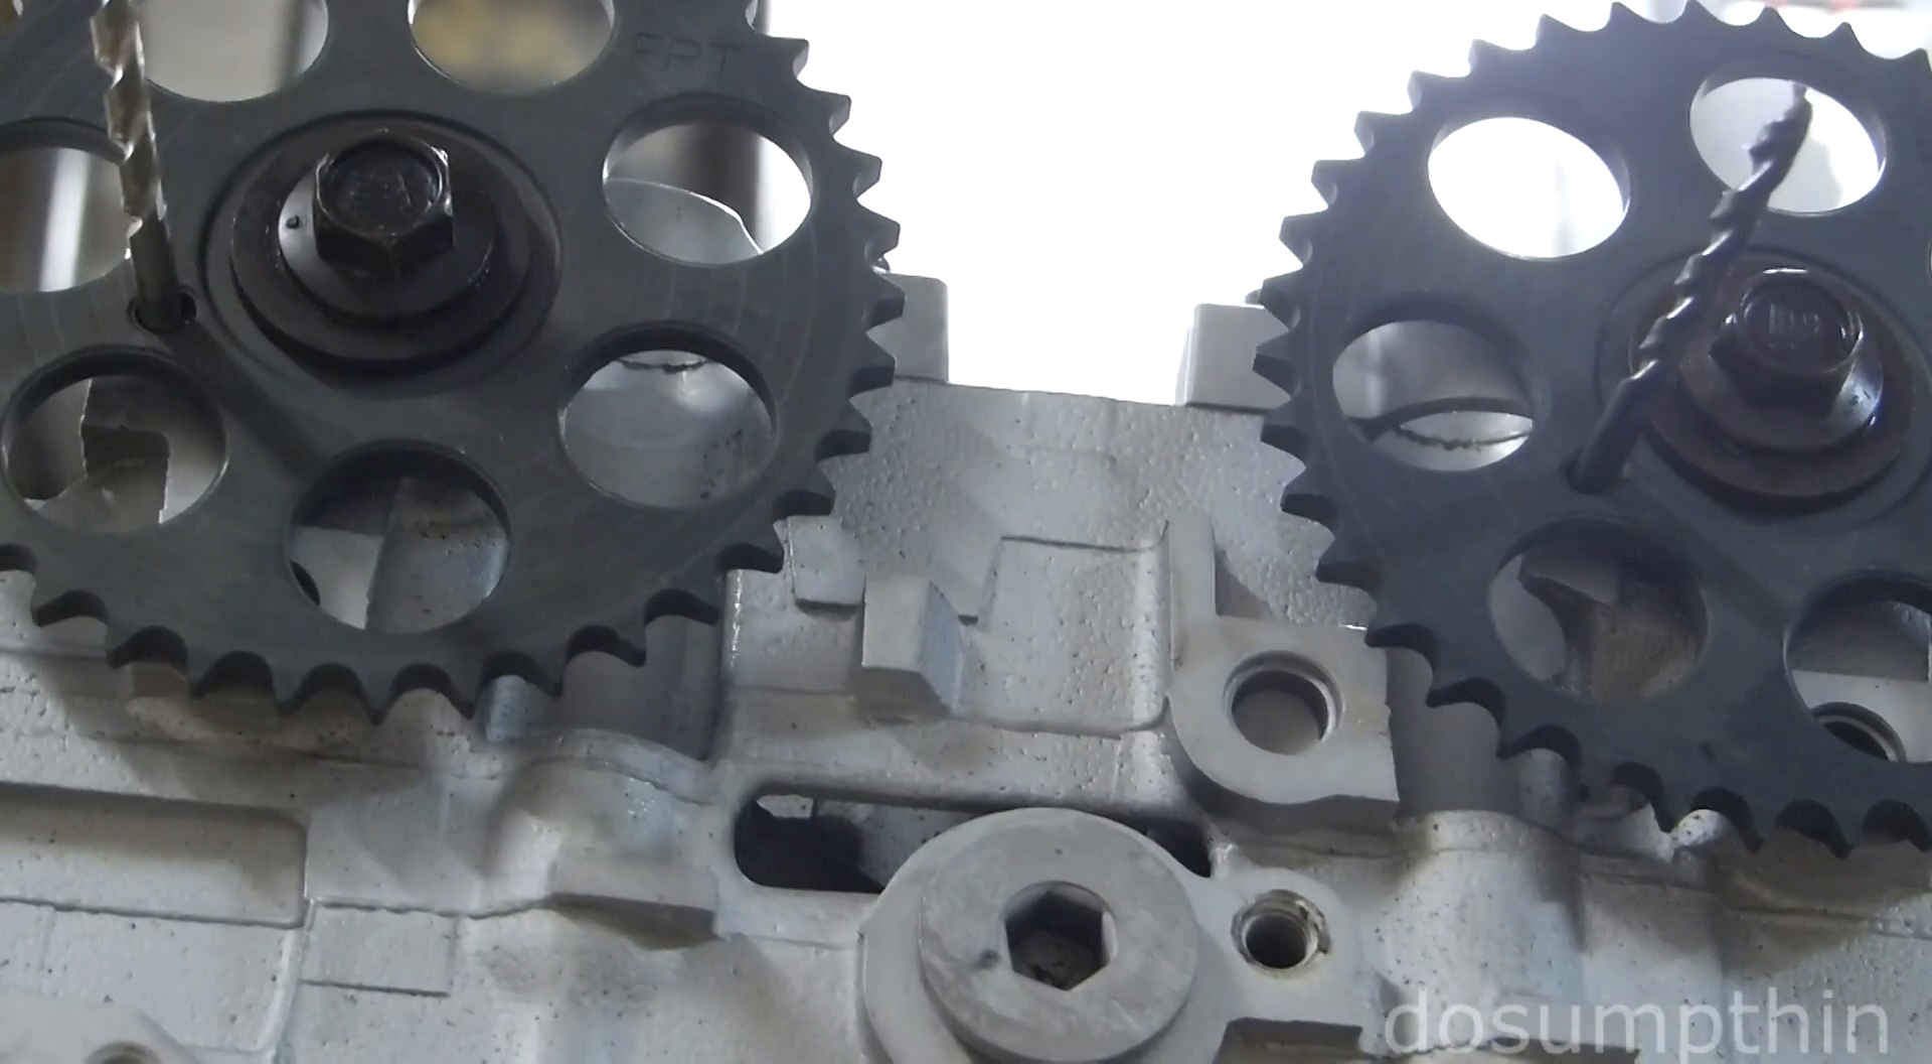Our timing gears are pinned into the holes in the head on the camshaft.